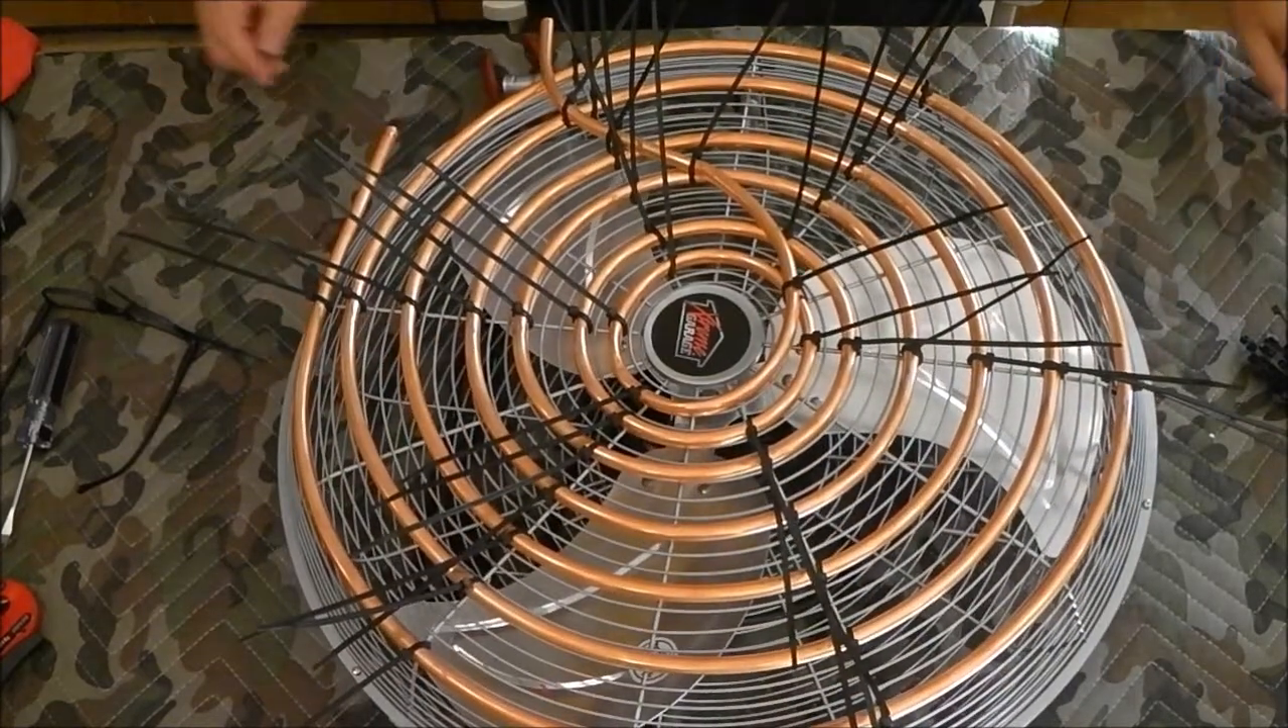We've got the coil all zip tied on now.